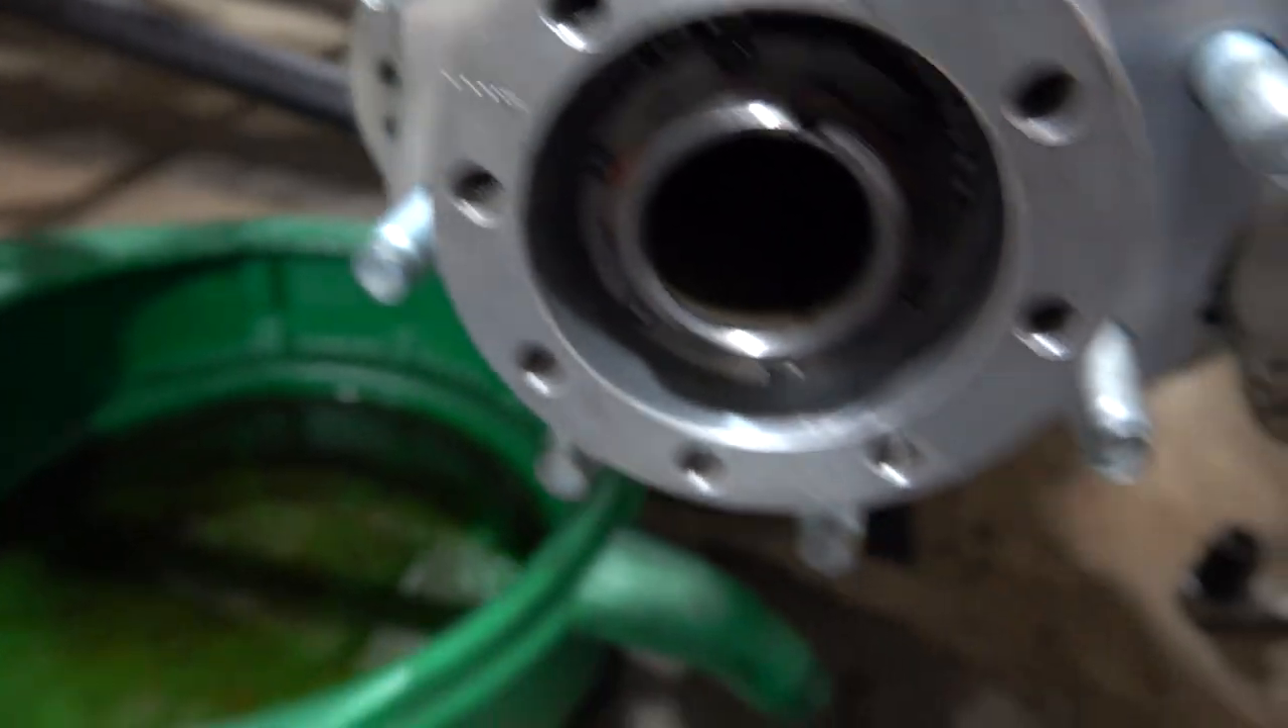So I did not put the axle back in yet.